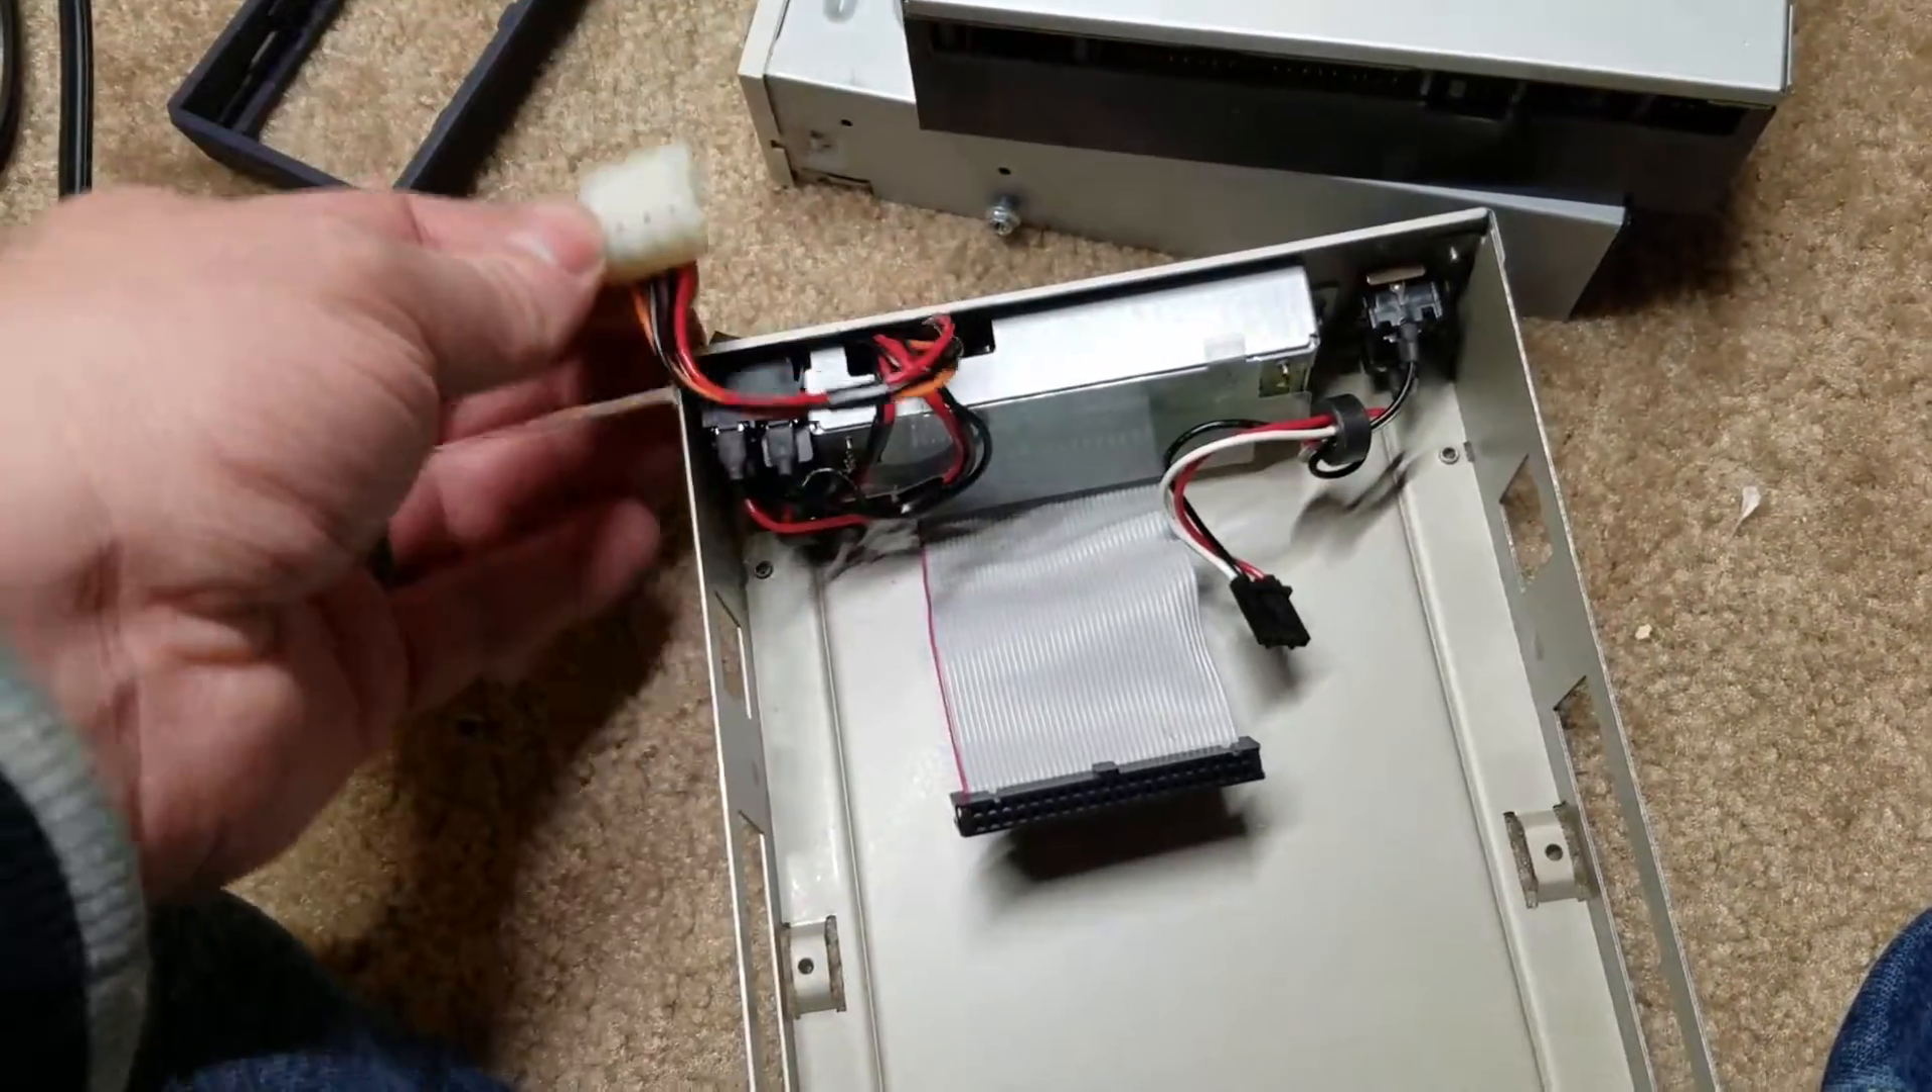So, I got the power connector out.